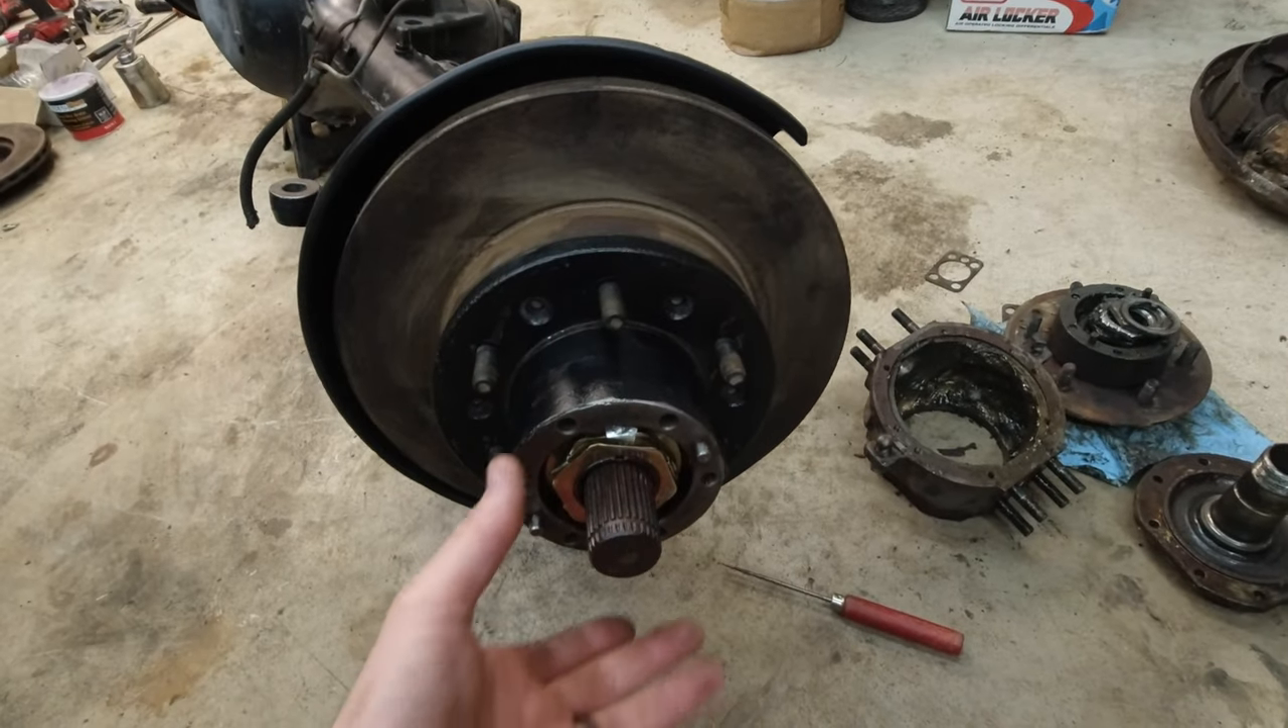I put this side all together everything's done except for the caliper and the drive hub.